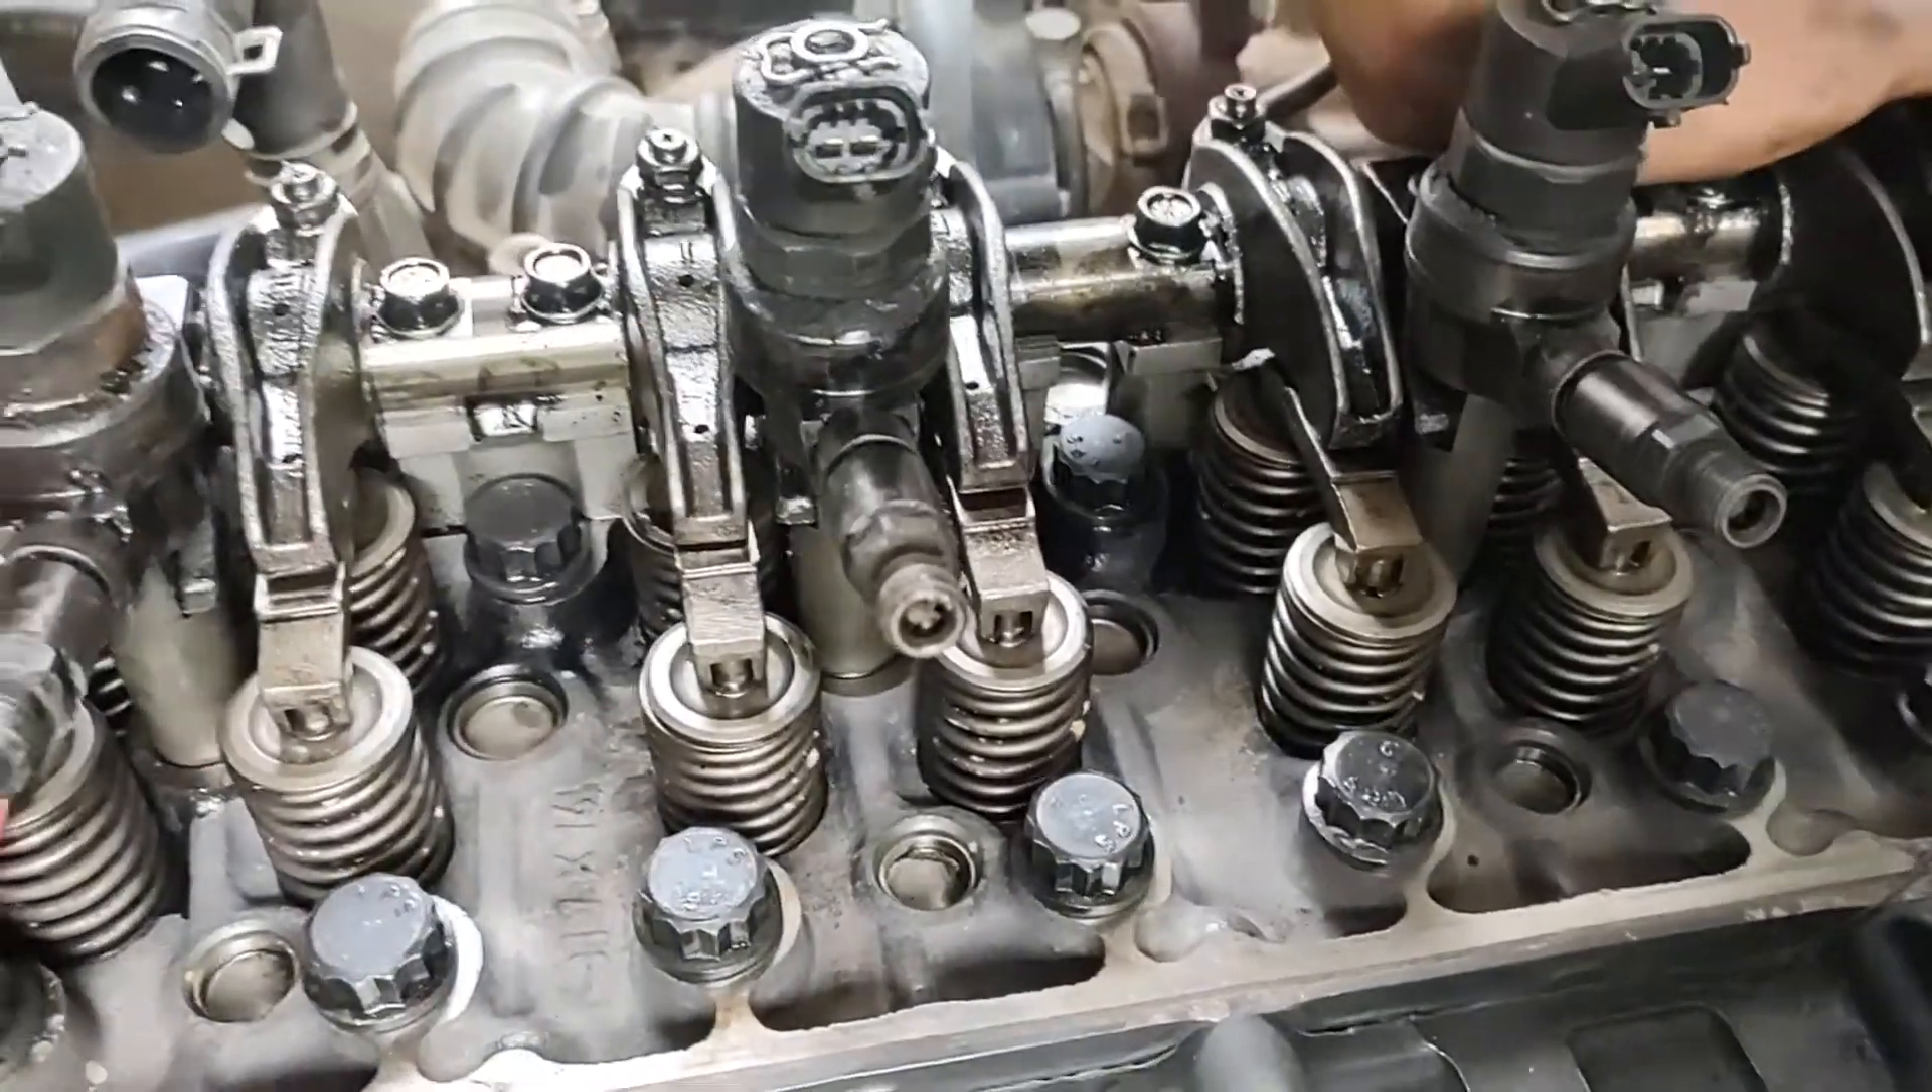तो यह इन्जेक्टर्स लग चुके हैं।